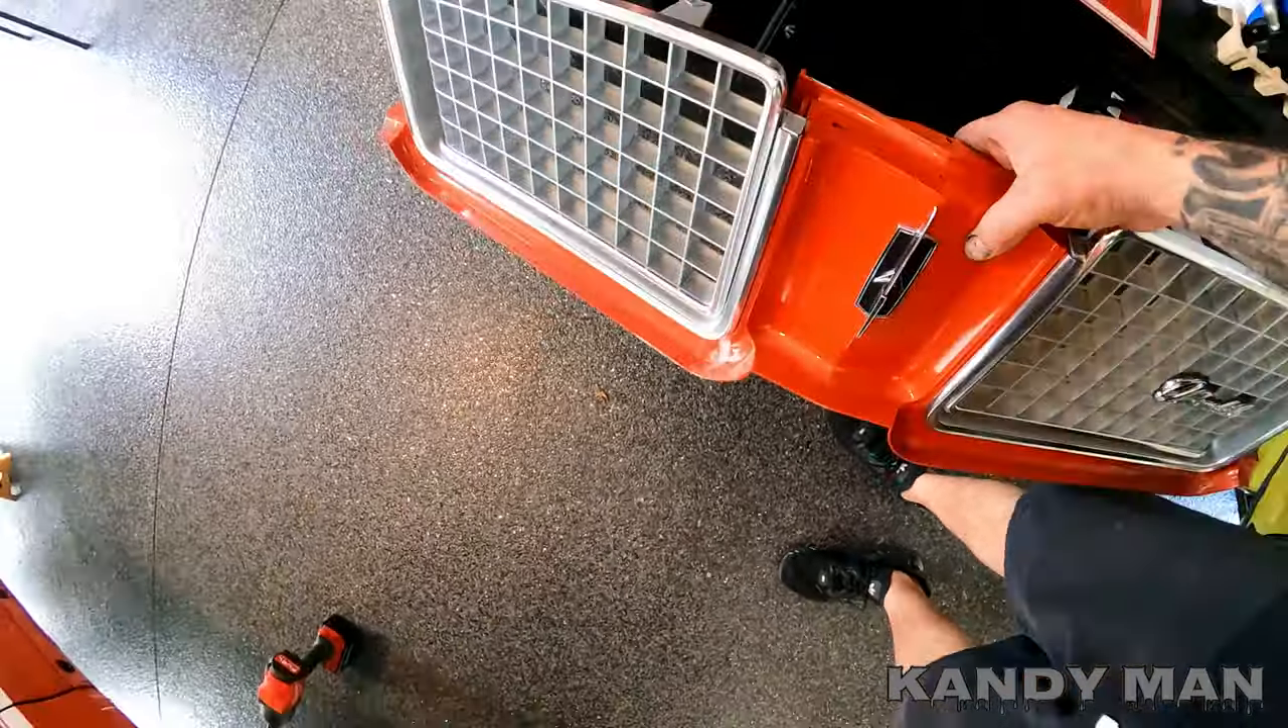Now we just have to take off the rest of the silver parts.